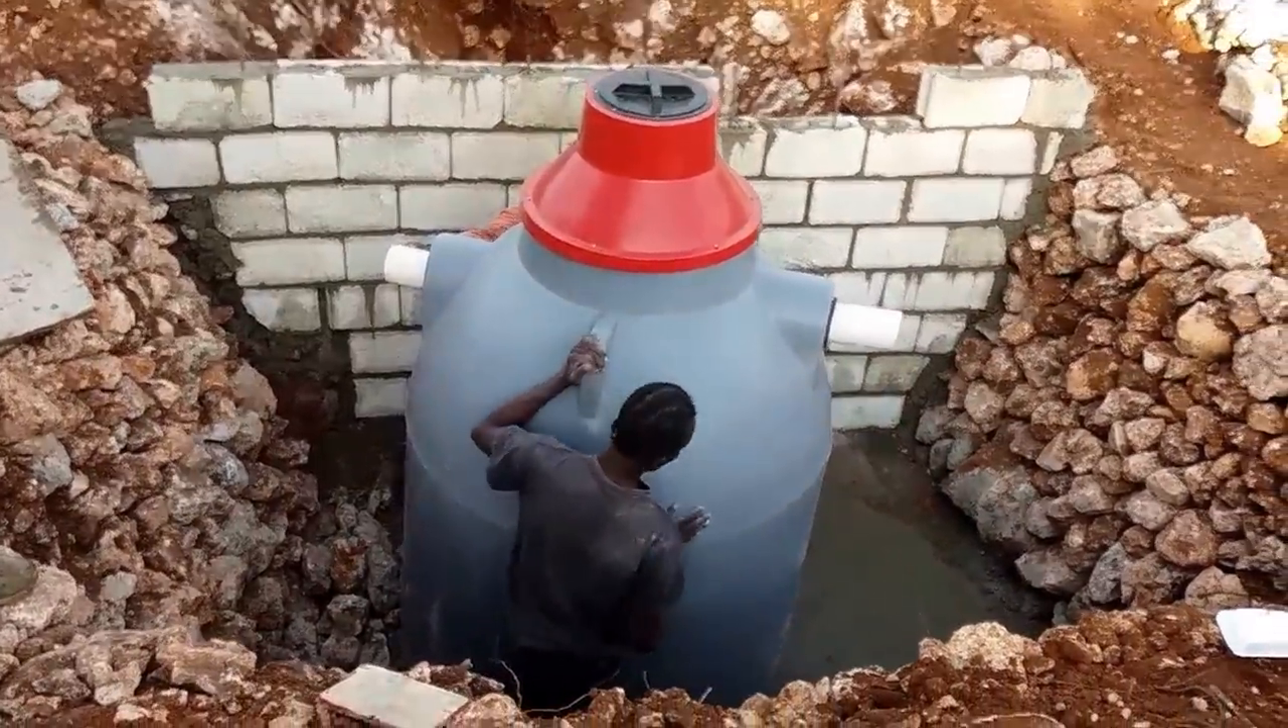As you can see now the tank is in the hole now.